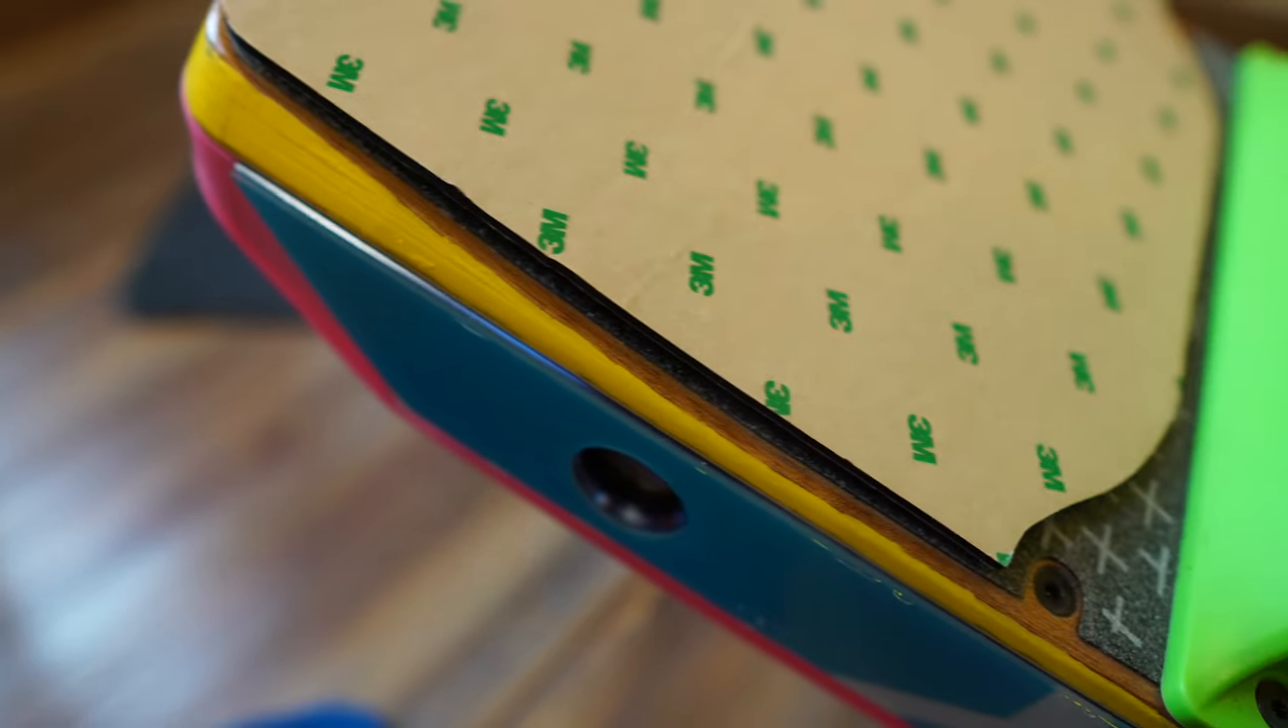And you can see how I have the 3M lined up right in the edge of the grip tape everywhere.